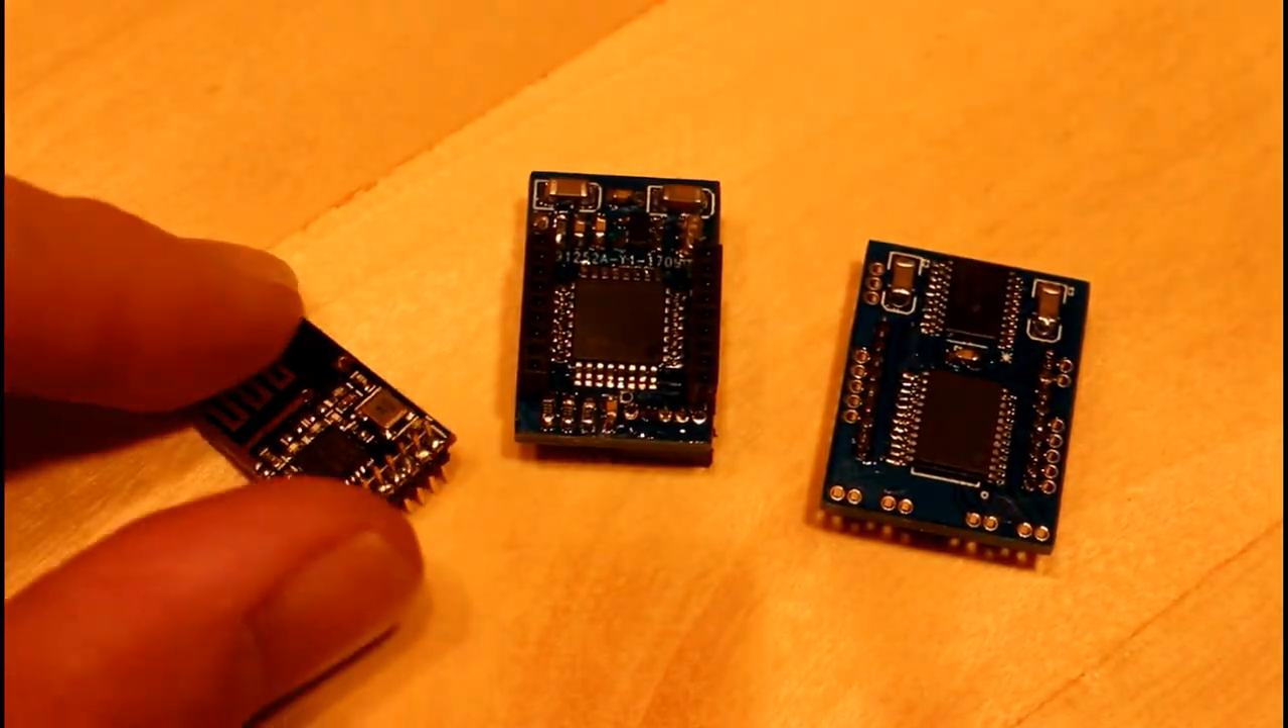Hello guys, I've assembled a few of the little boards here.